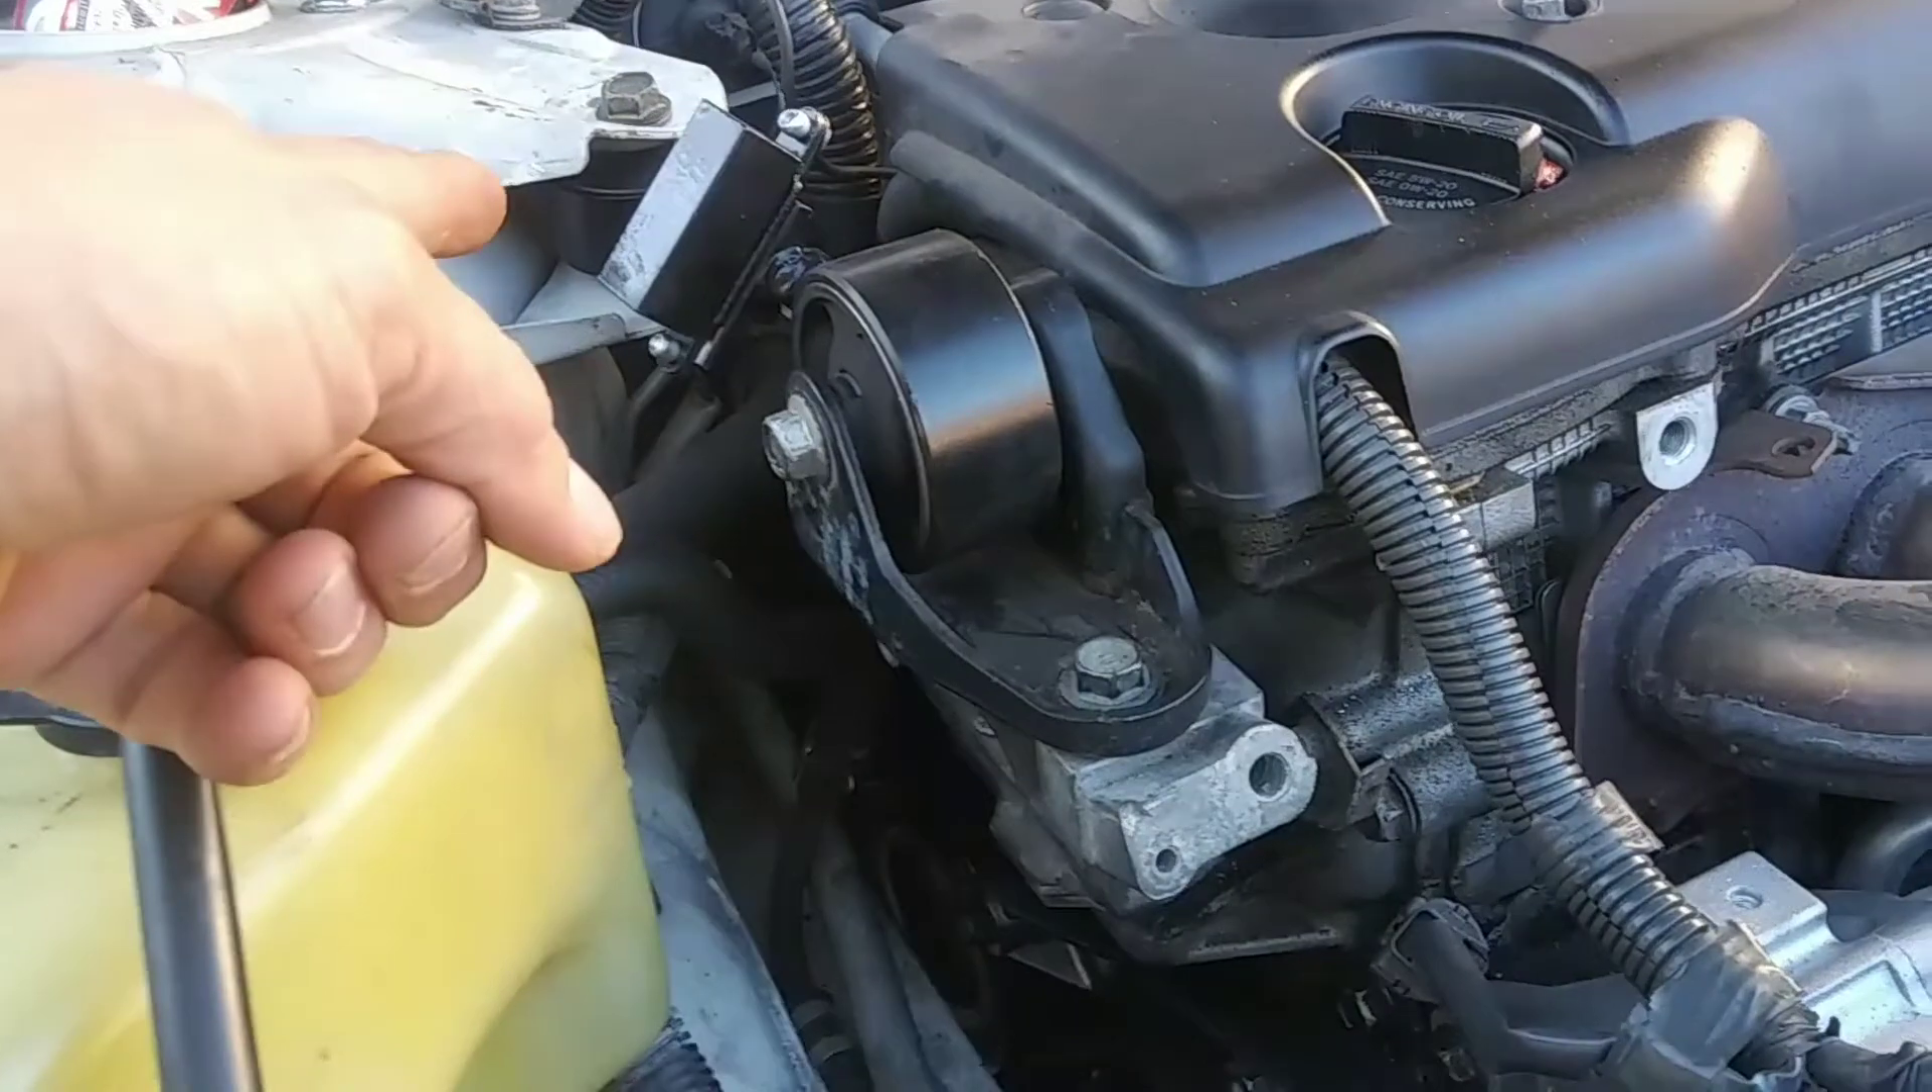Está puesto el soporte y todo.